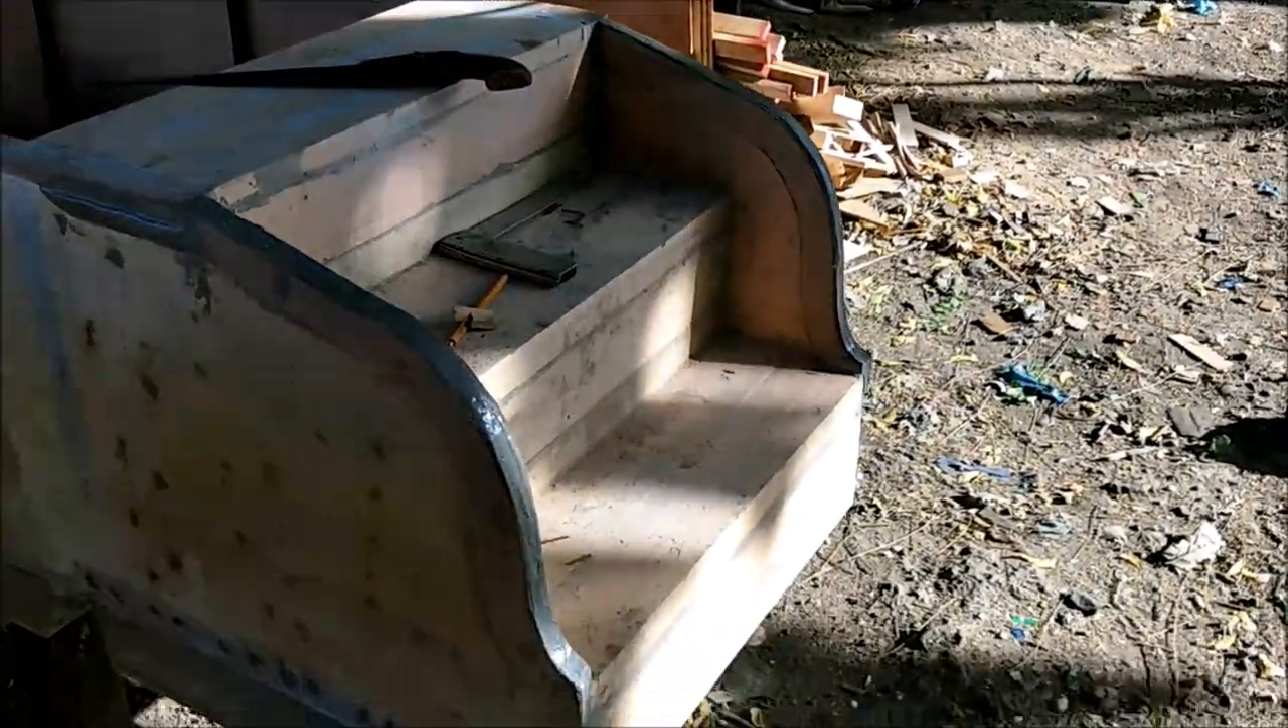So now we got the trim around the back steps here.